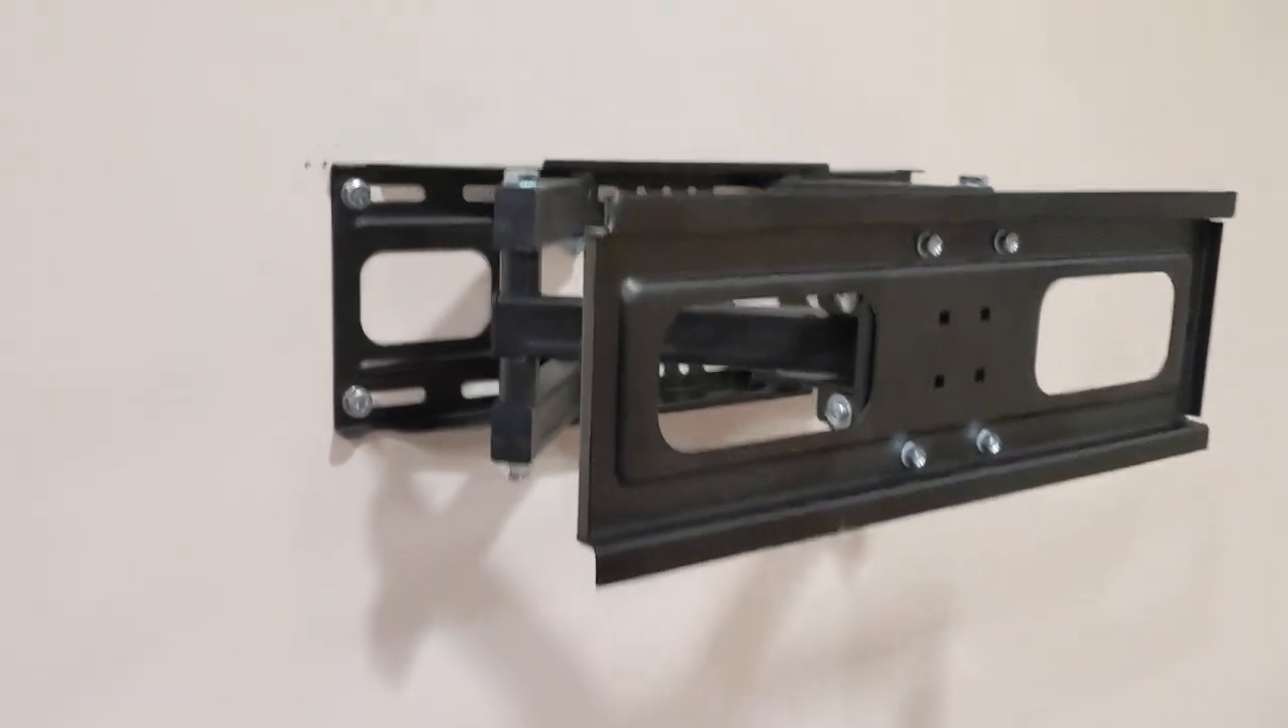All right. We got our wall mount on the wall.